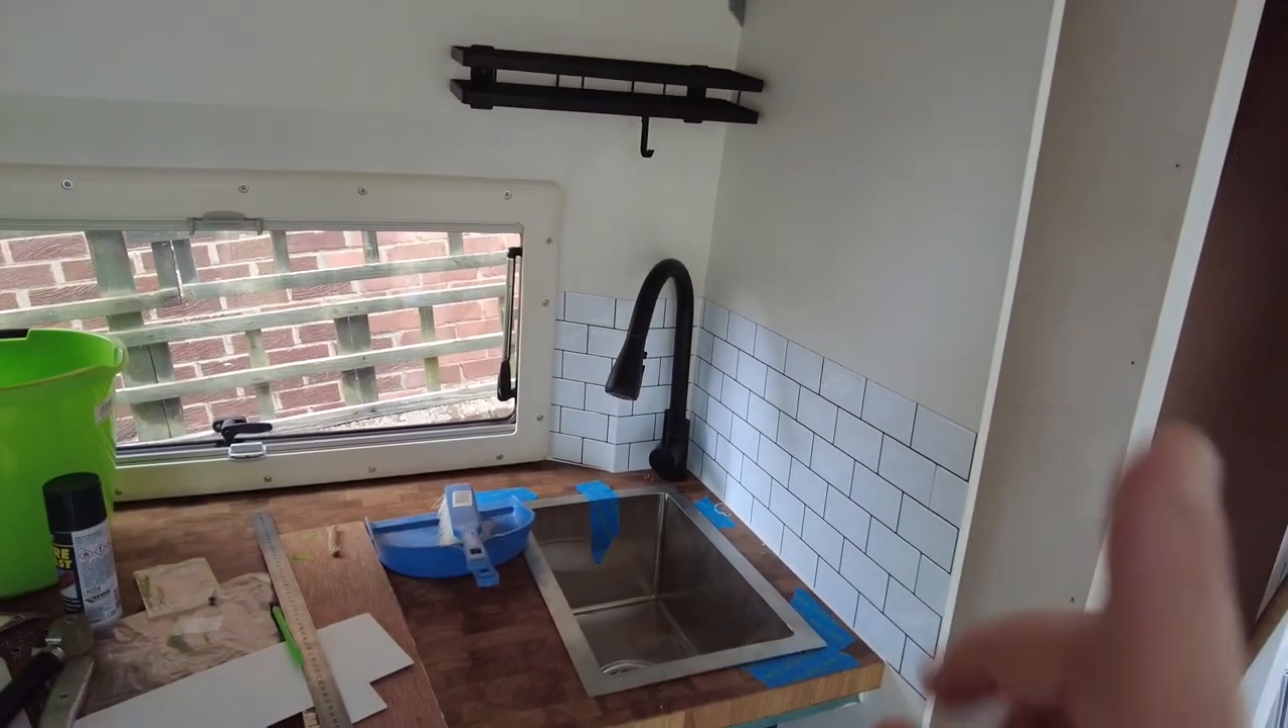Obviously we've done the tiles around the kitchen over there.